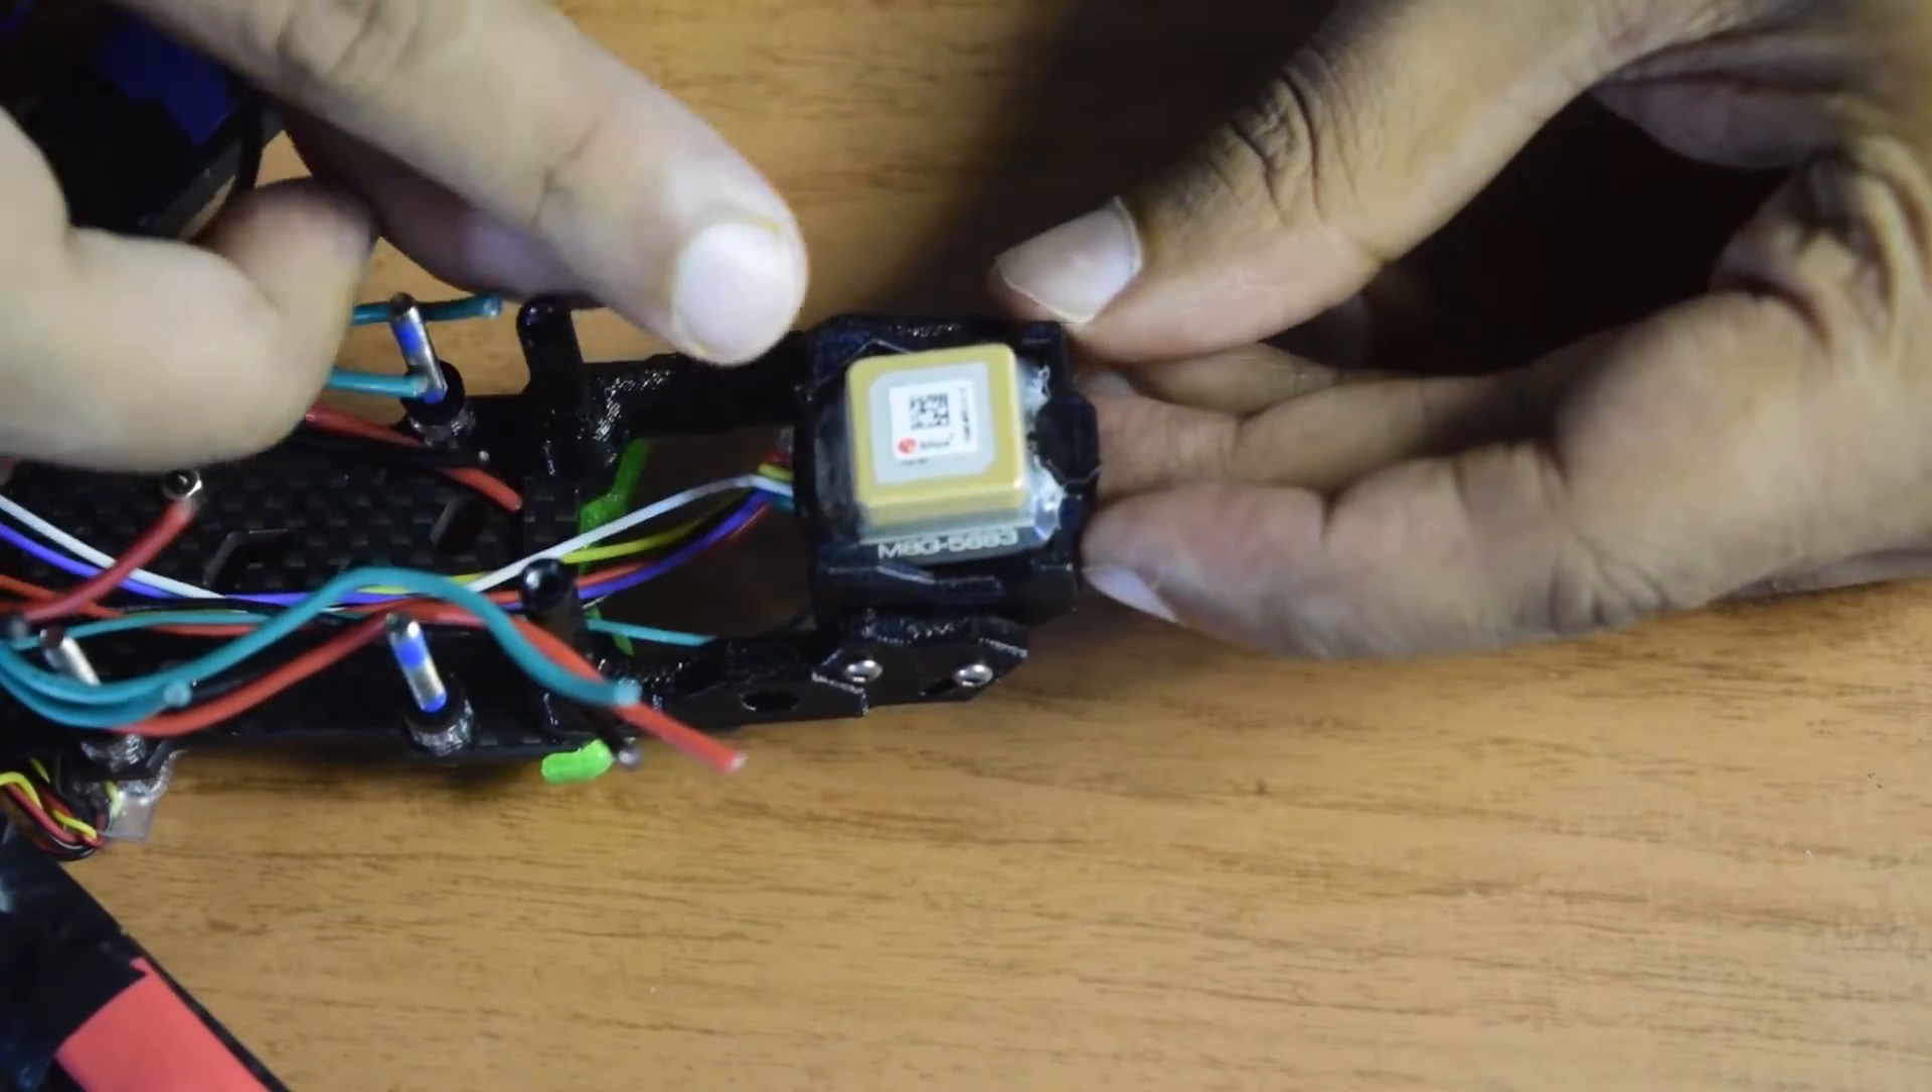So you can see guys I have properly inserted the GPS module onto the back side of this drone frame.